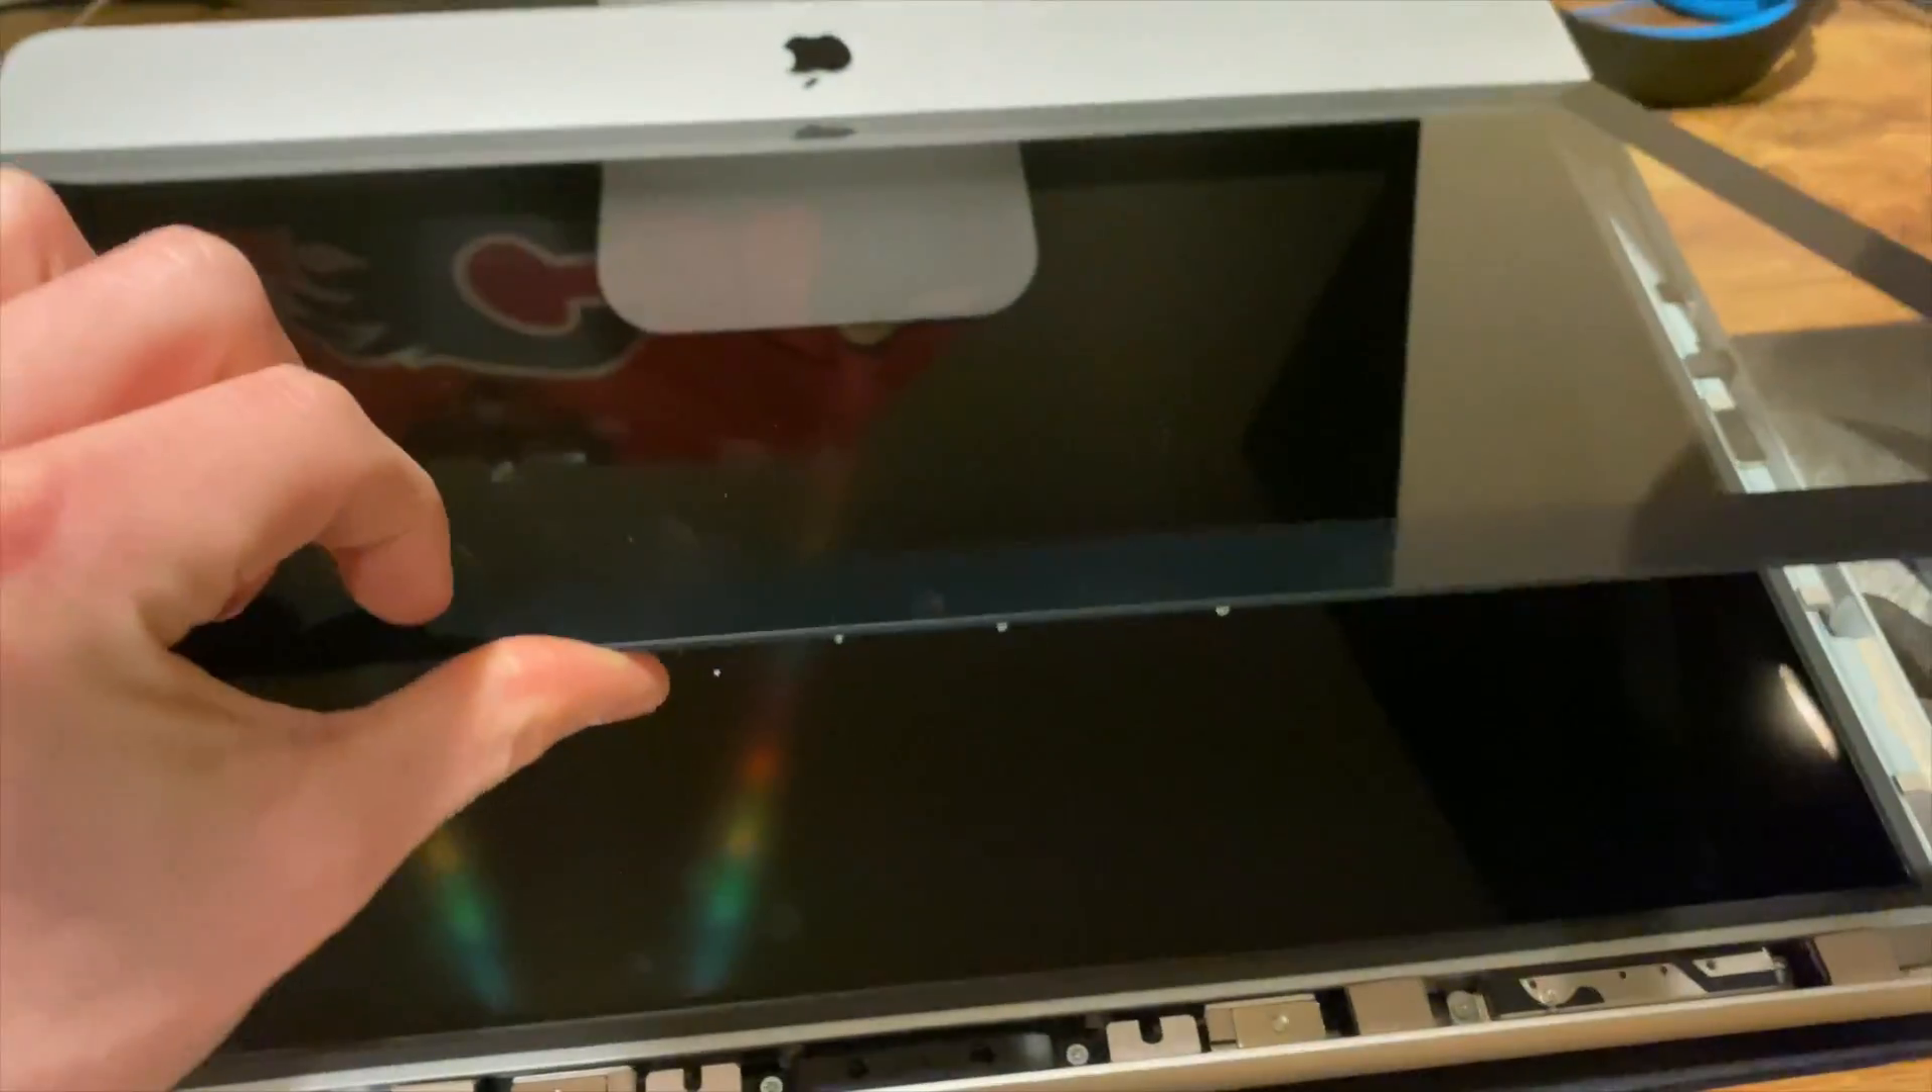Here we go, guys, got the glass lifted off.